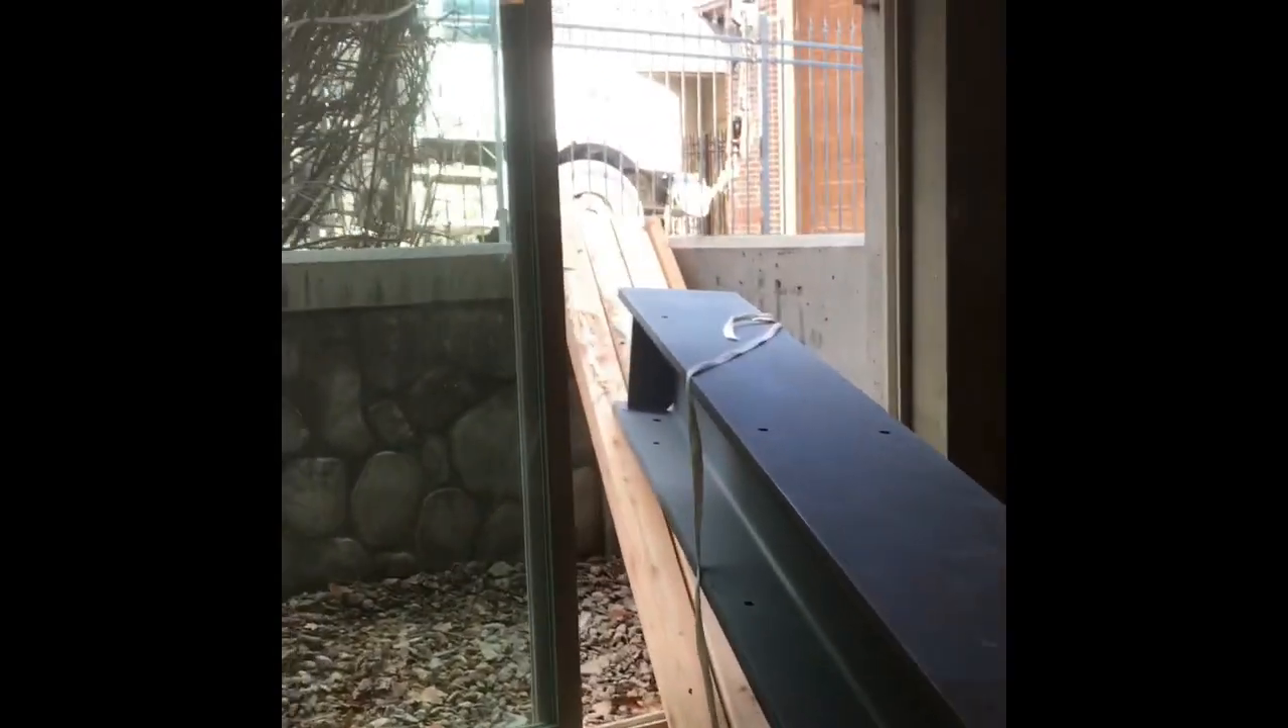All right now we've got this beam set in the window.